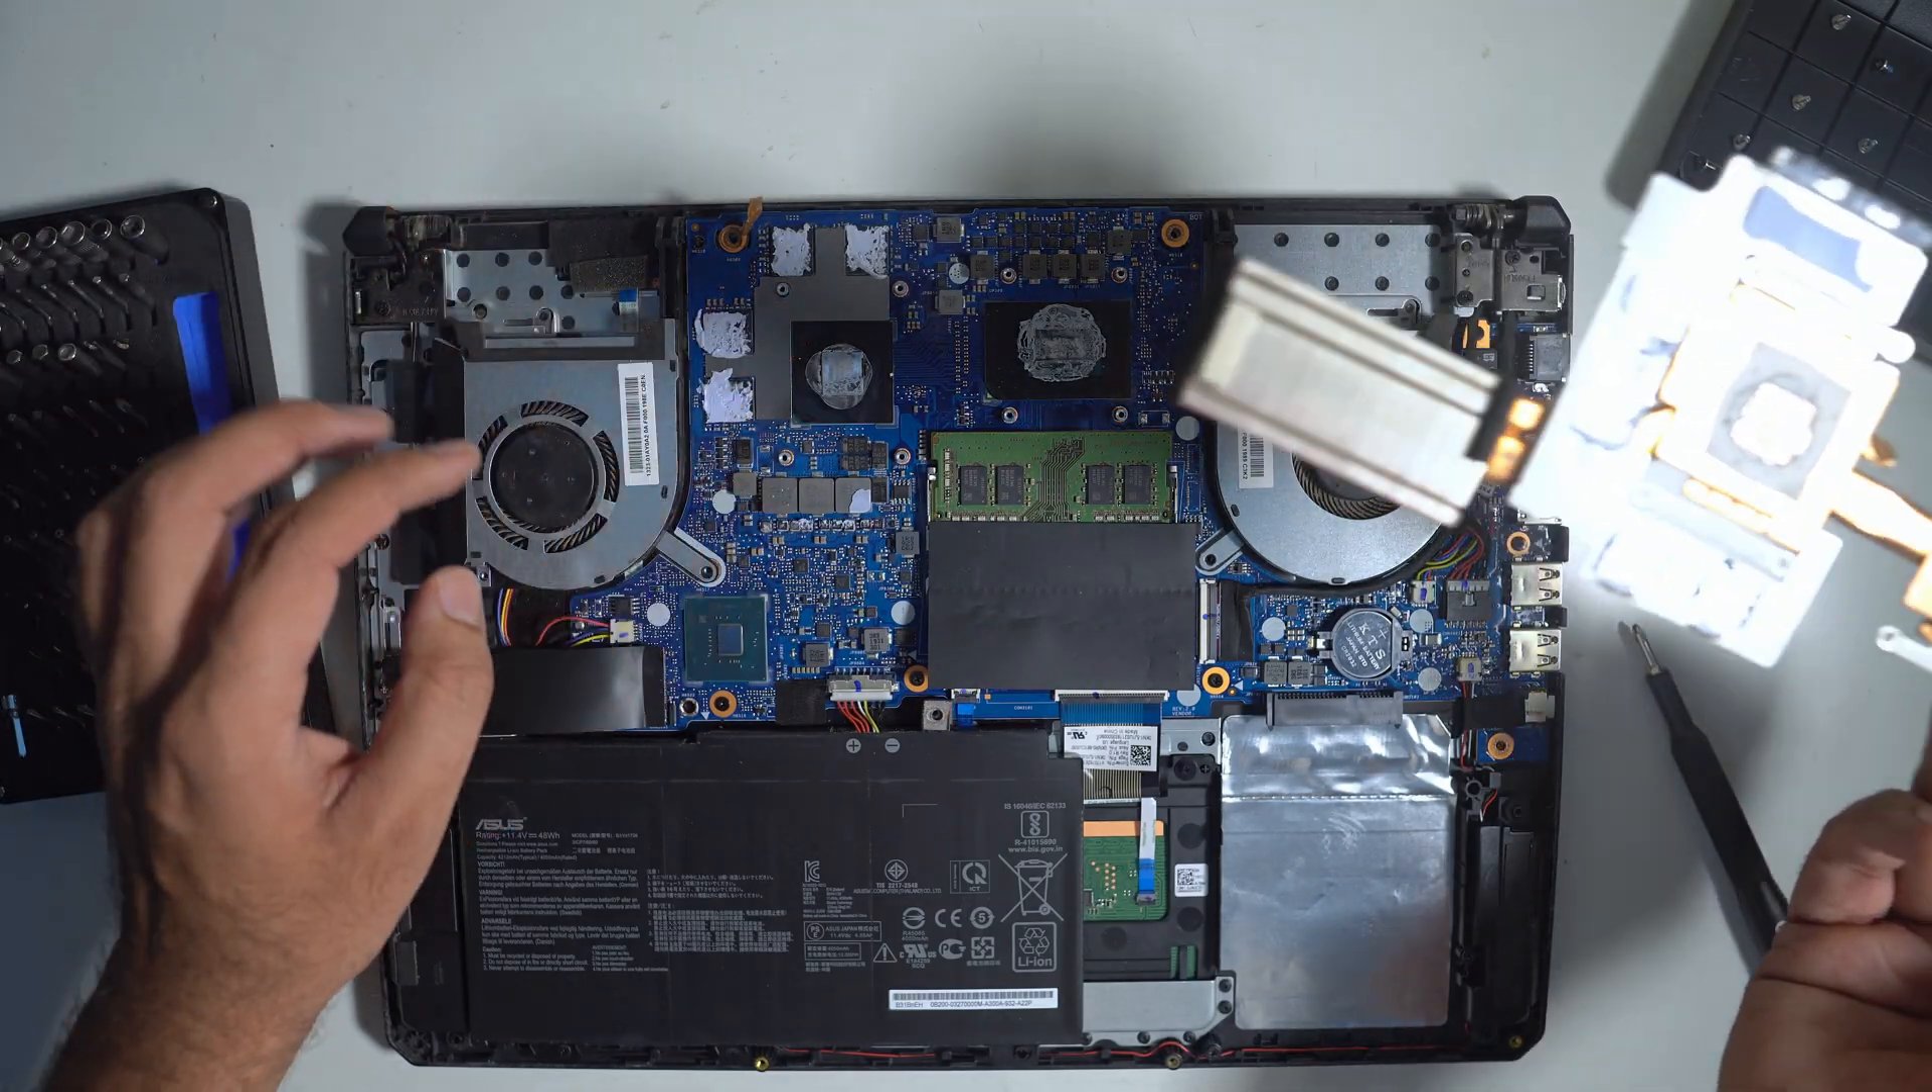So finally I was able to detach the heat sink from the motherboard.